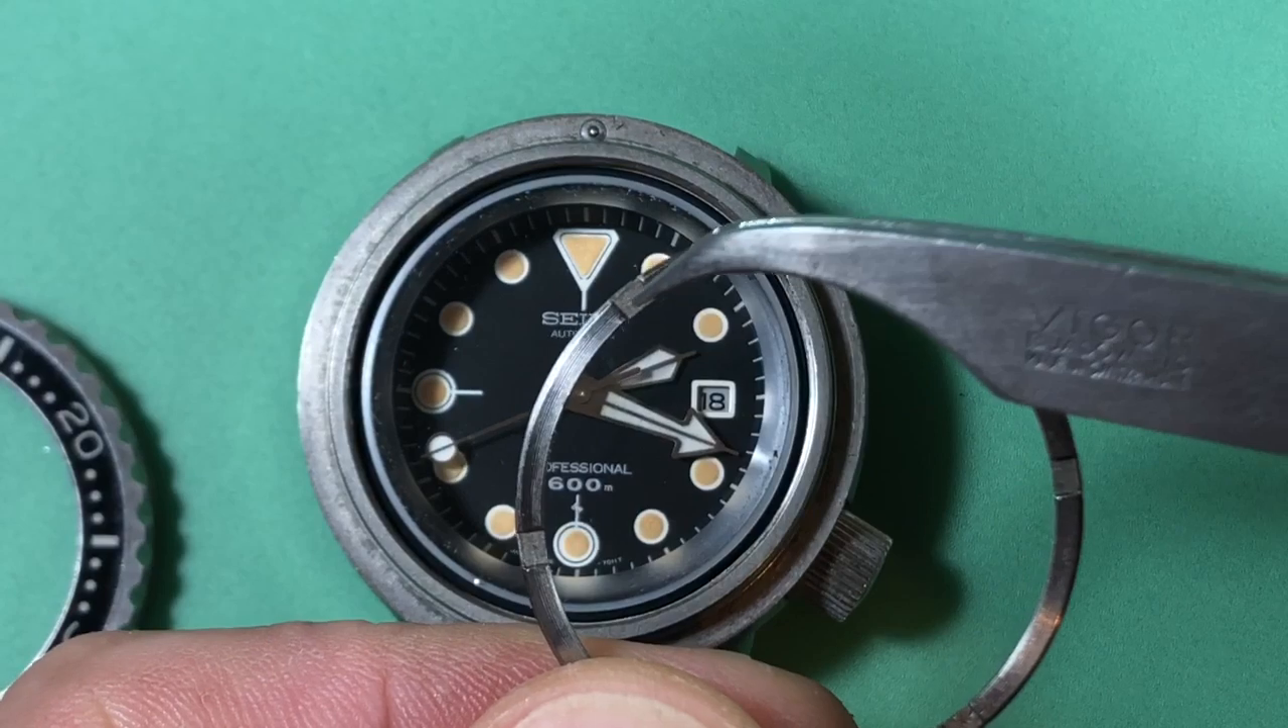So i got the crystal retaining ring out.